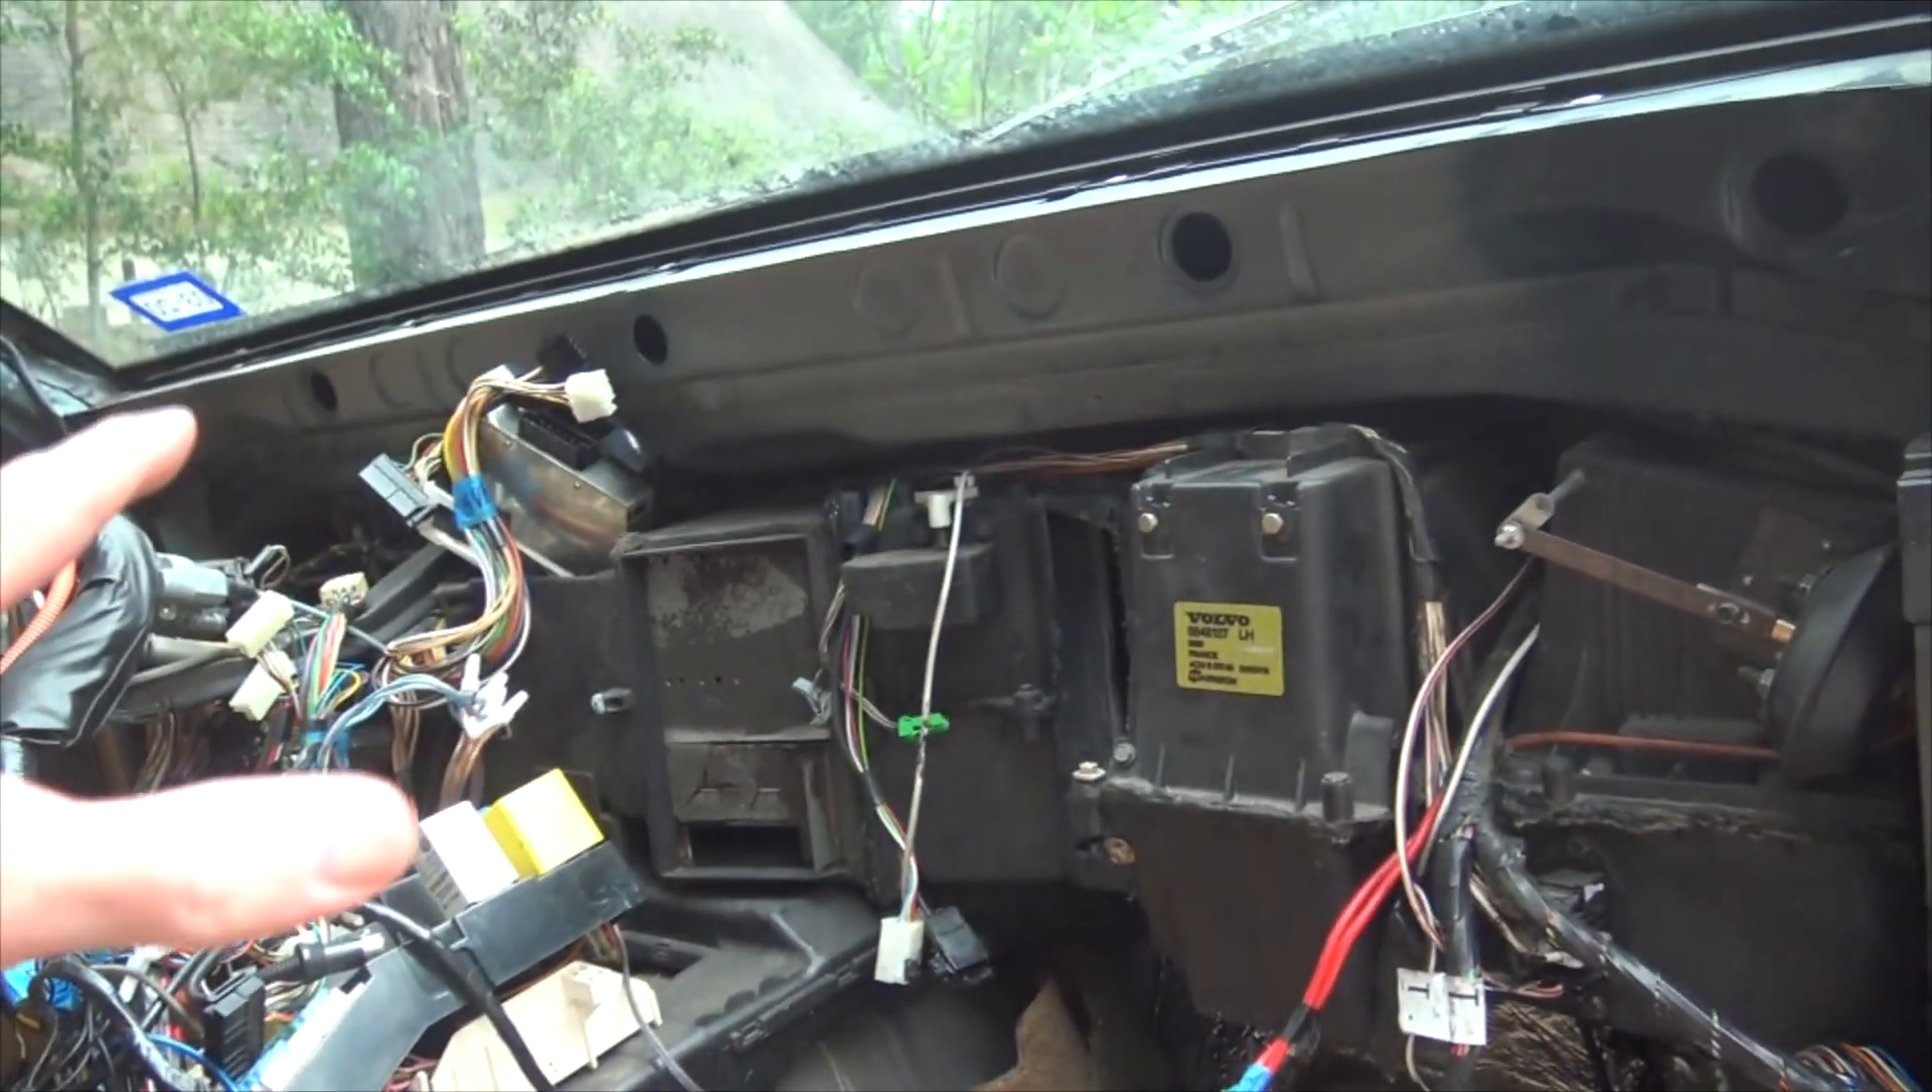You can see we got the whole dash ripped out.